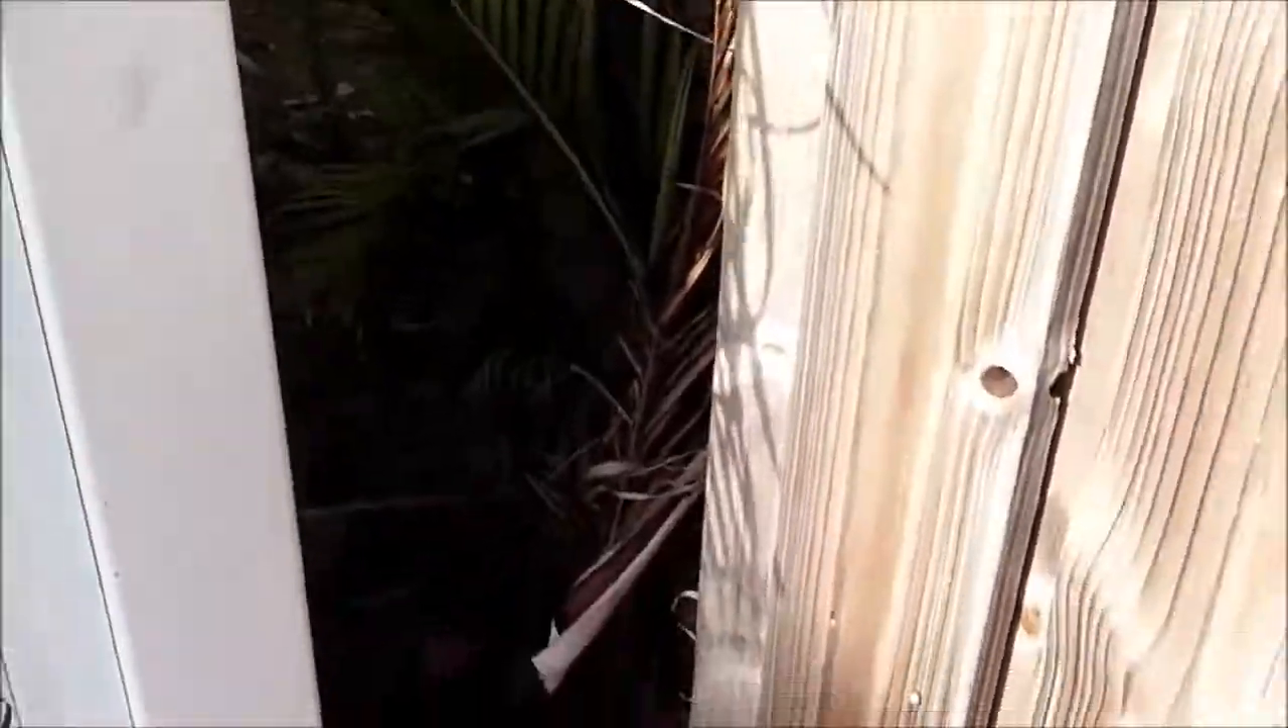Now, this is my fence before my fence came up to here. Now I've got this gap in here.